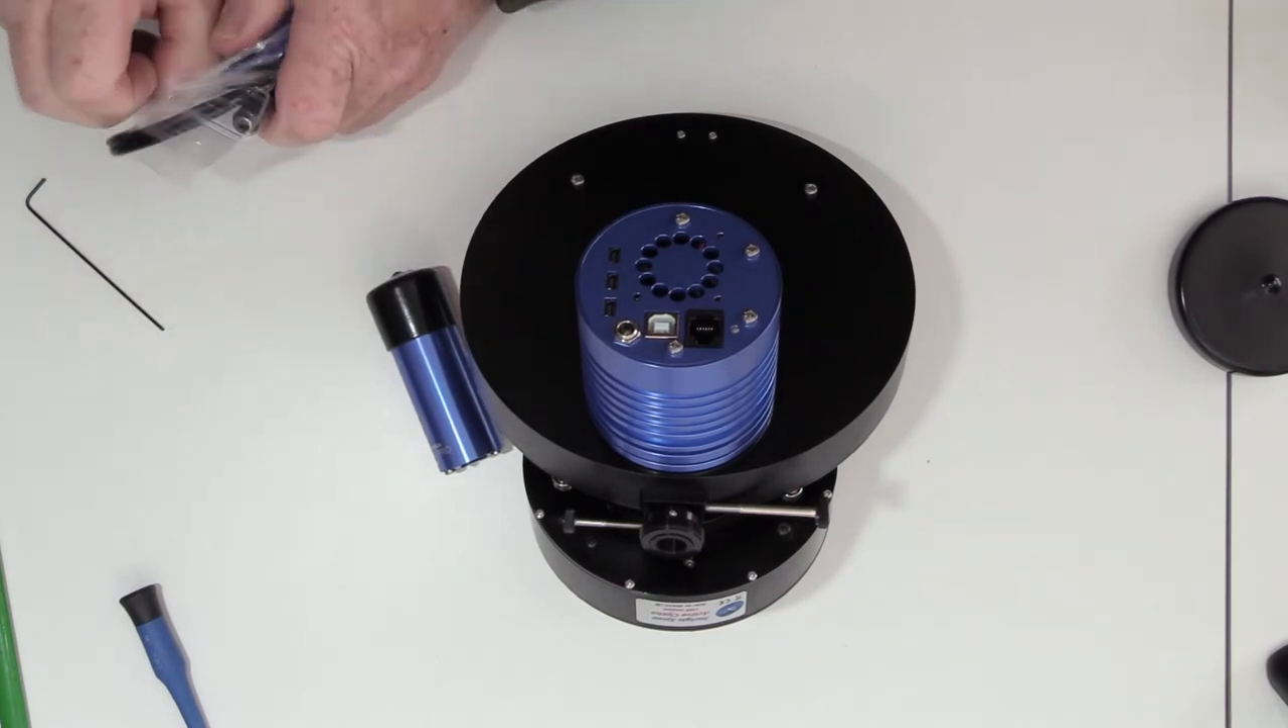Uh, so there's a couple of other bits to do. We've got the auxiliary fan to go on.